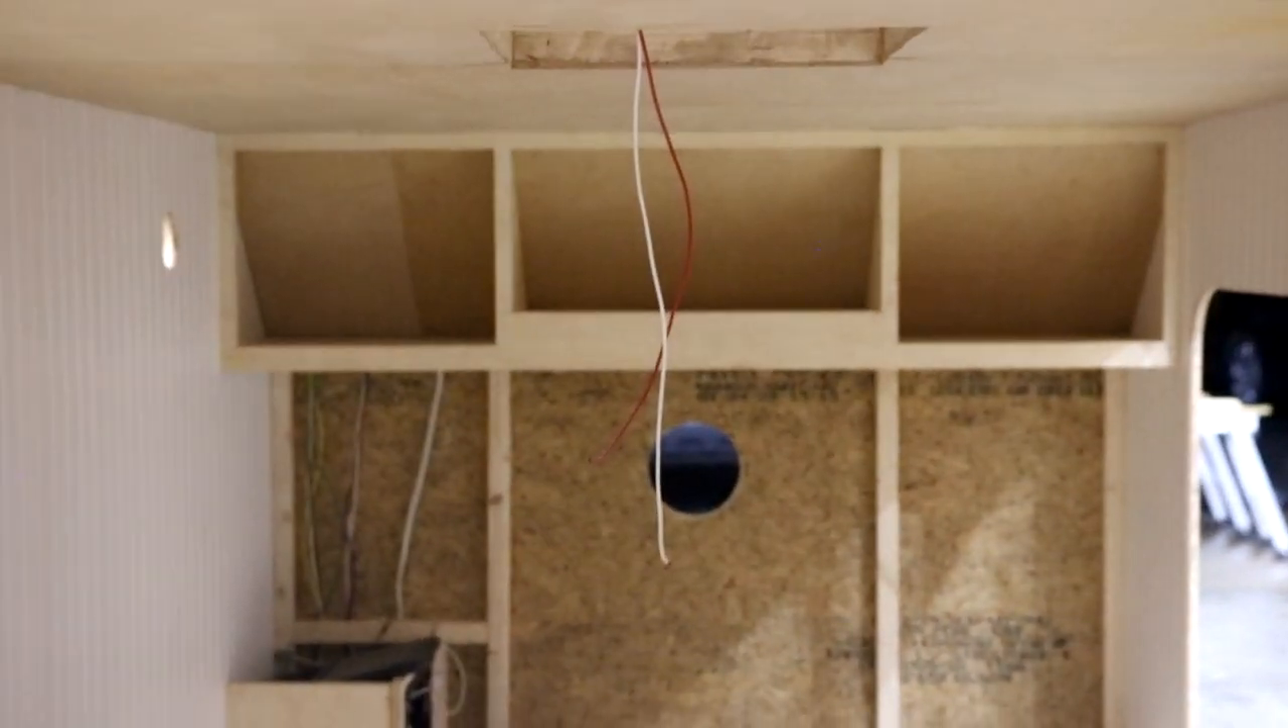And we got that cabinet mounted up front.